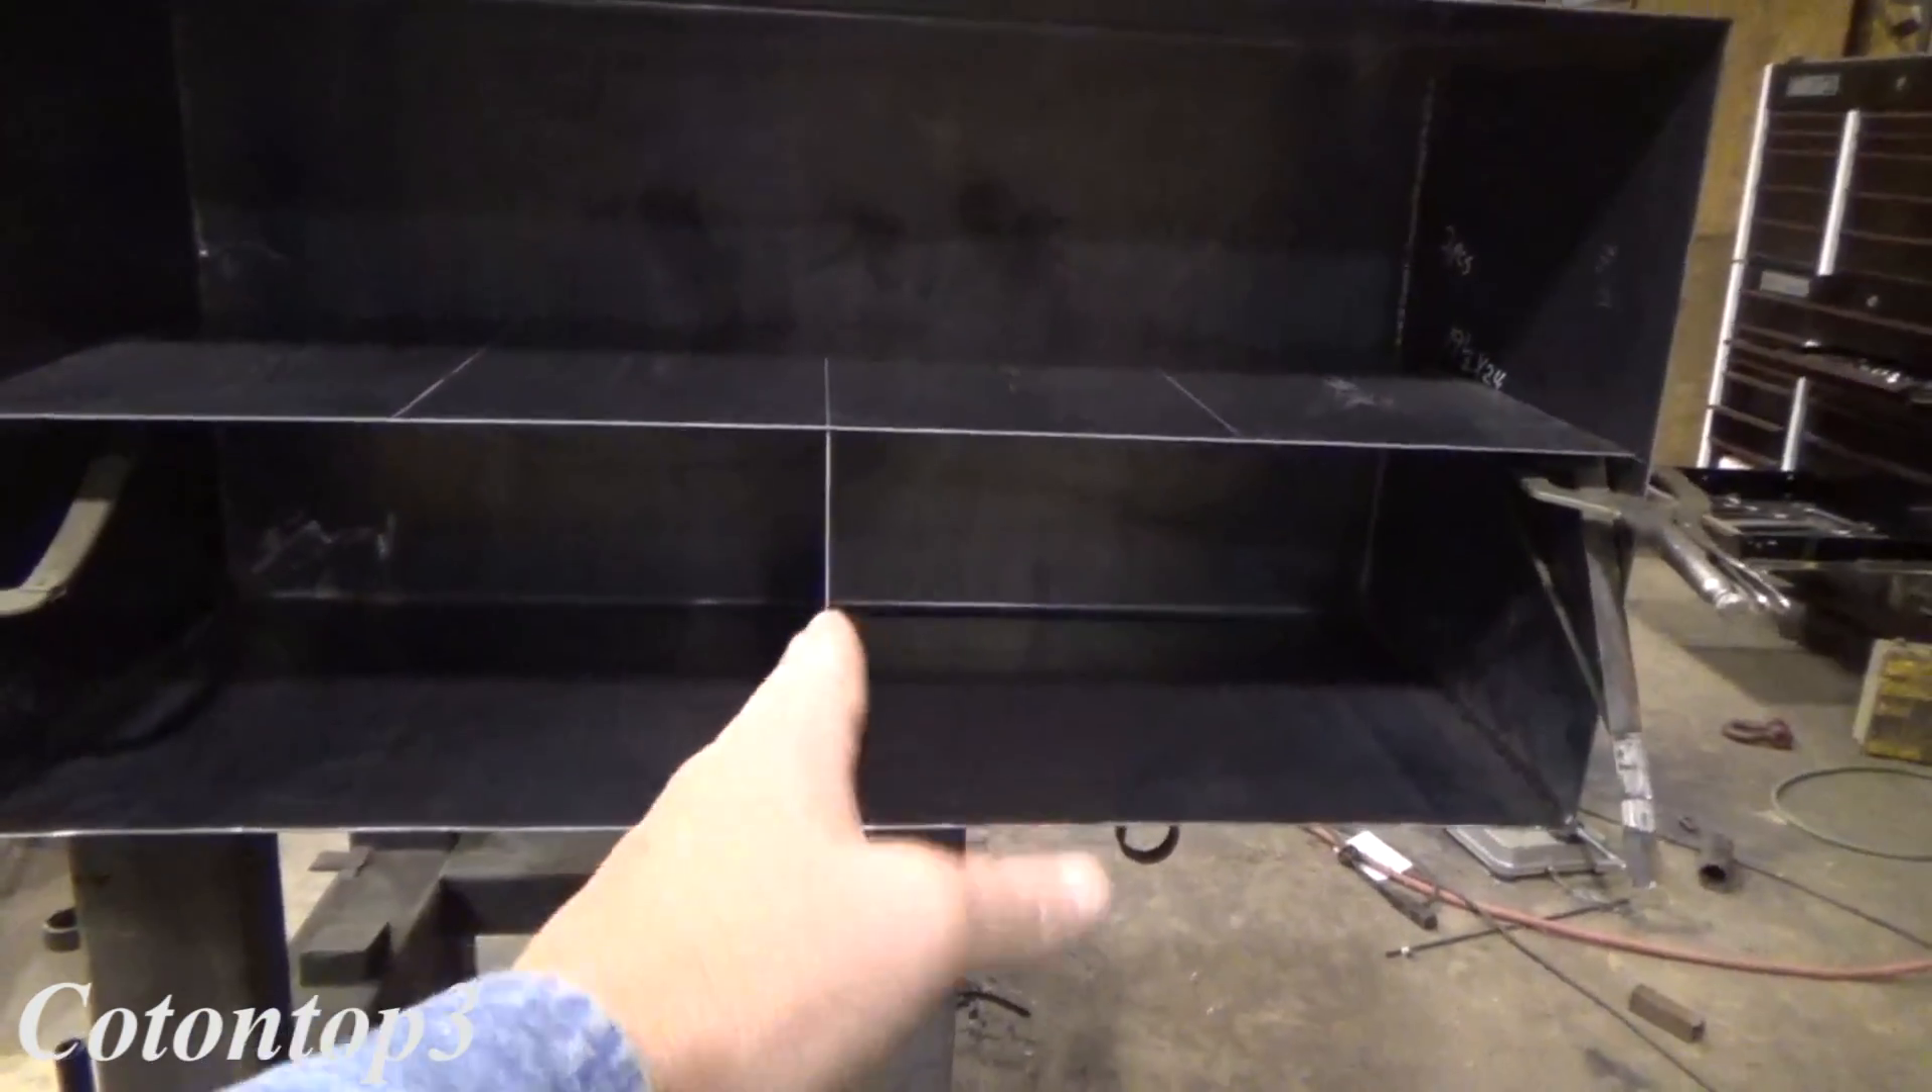See, you can see the center baffle right there is in there now.